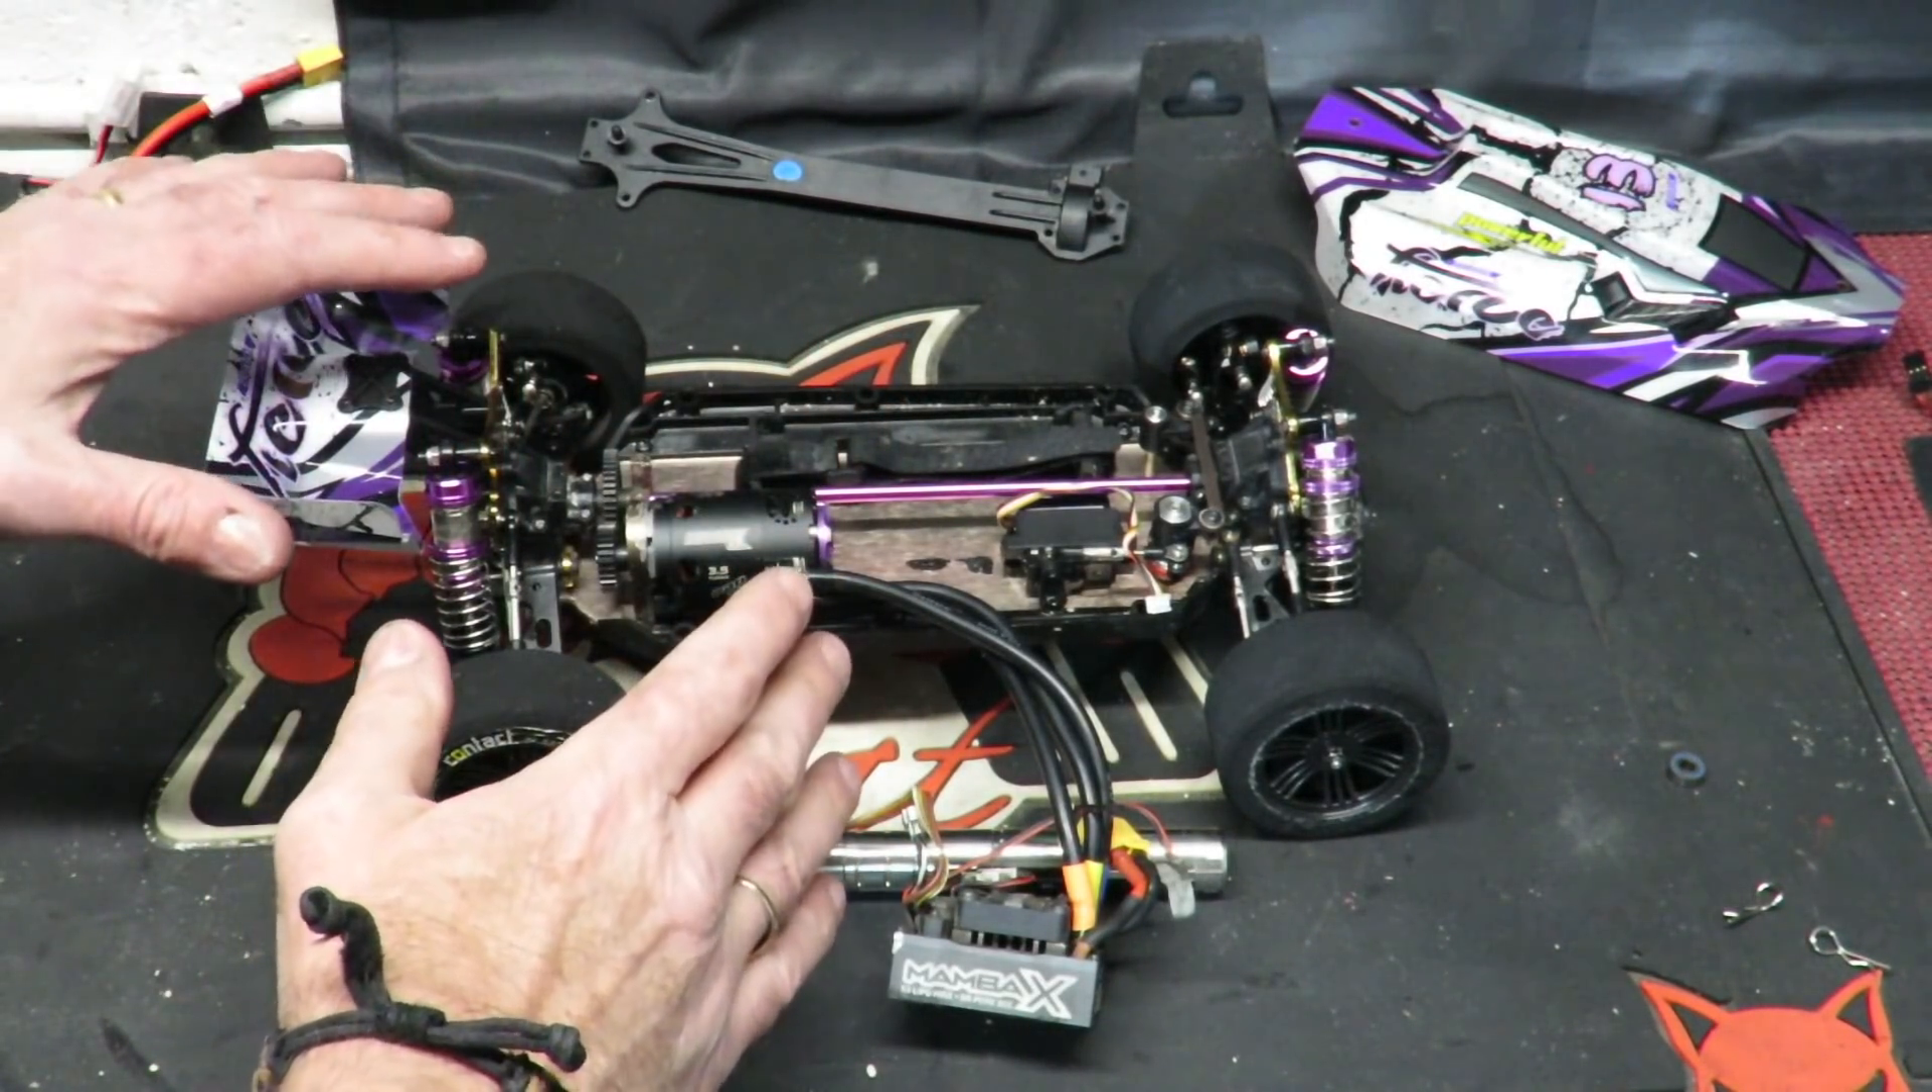Well, now I've got my three and a half turn motor set up in there.